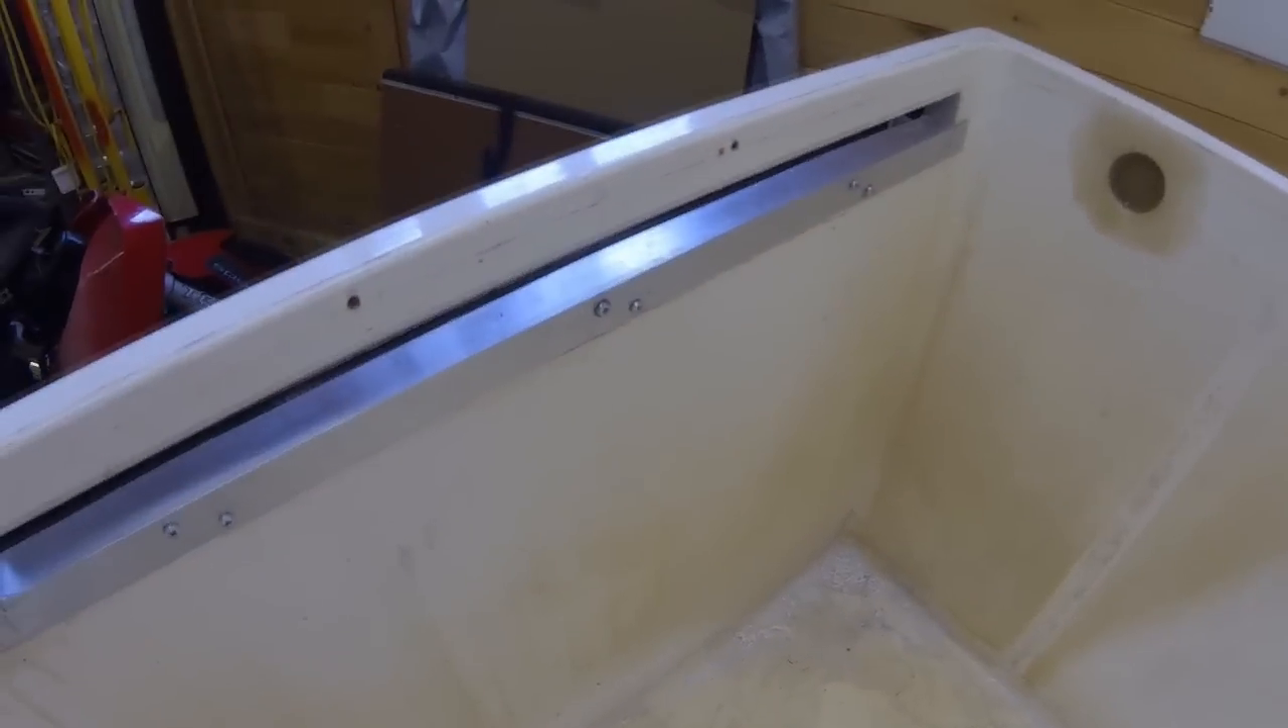I've put this aluminium strip on, as you can see there.